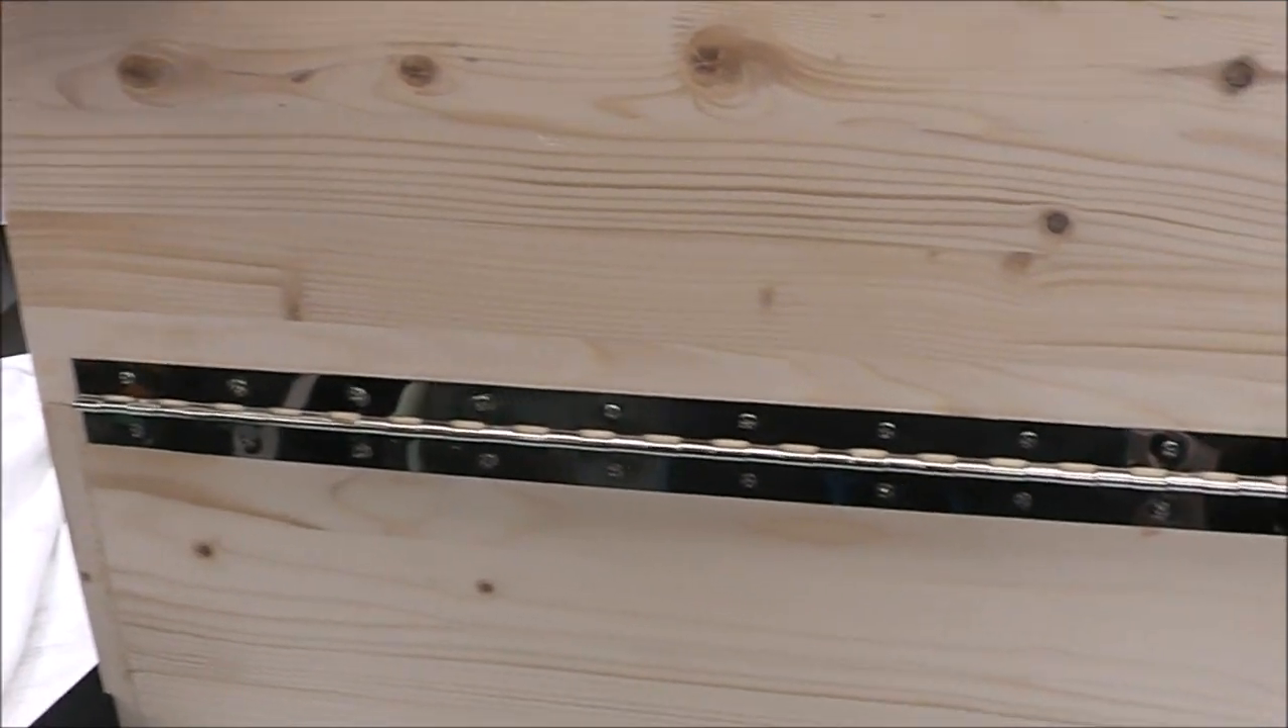Now that I've got the hinge mounted on the shelf, this is how it will be sitting when it's not being used.